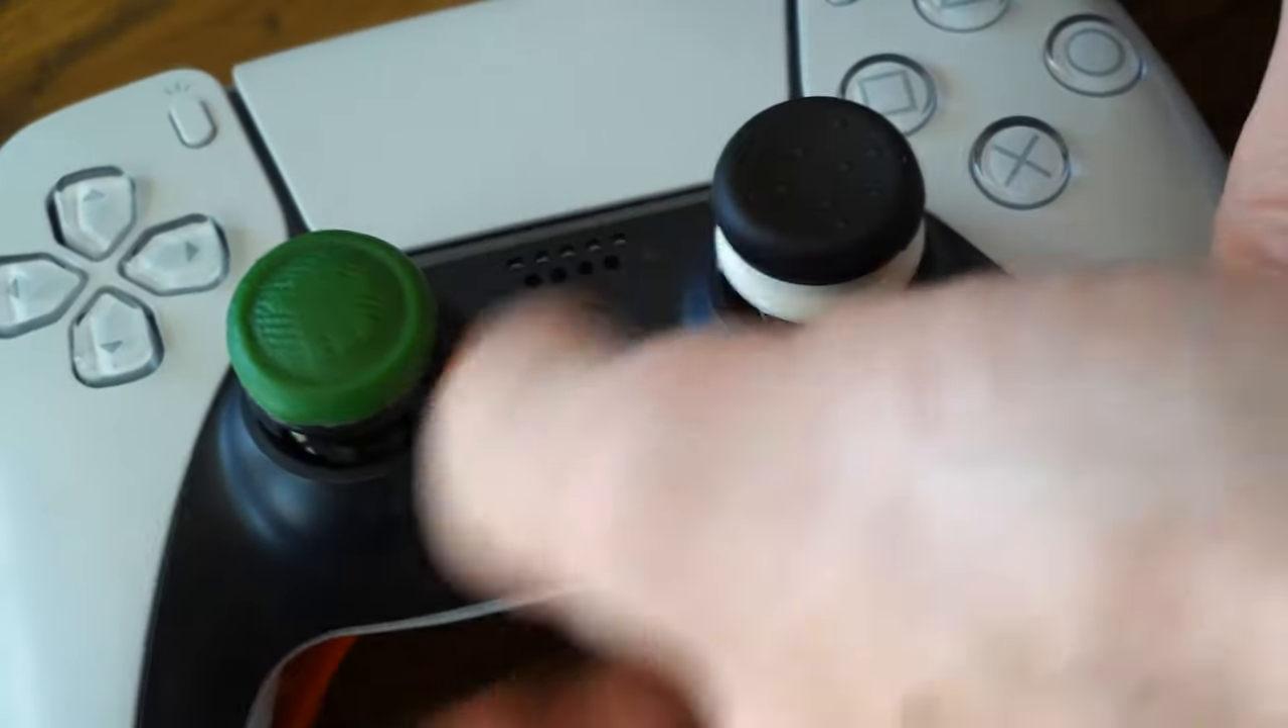And I do have my thumbsticks on there so I'm going to have to take those off.